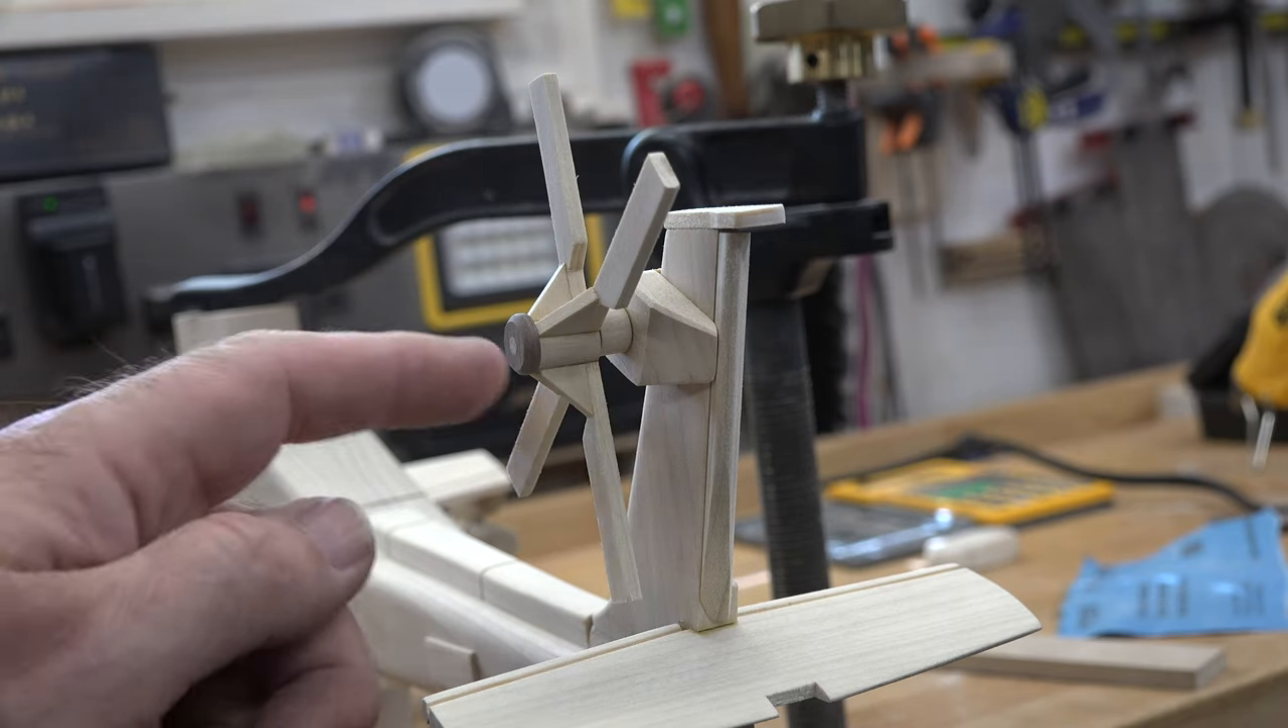I've also put the tail fin on and all it is is a matter of careful sanding for that to contour it and you should have a working rear rotor at this point in time.